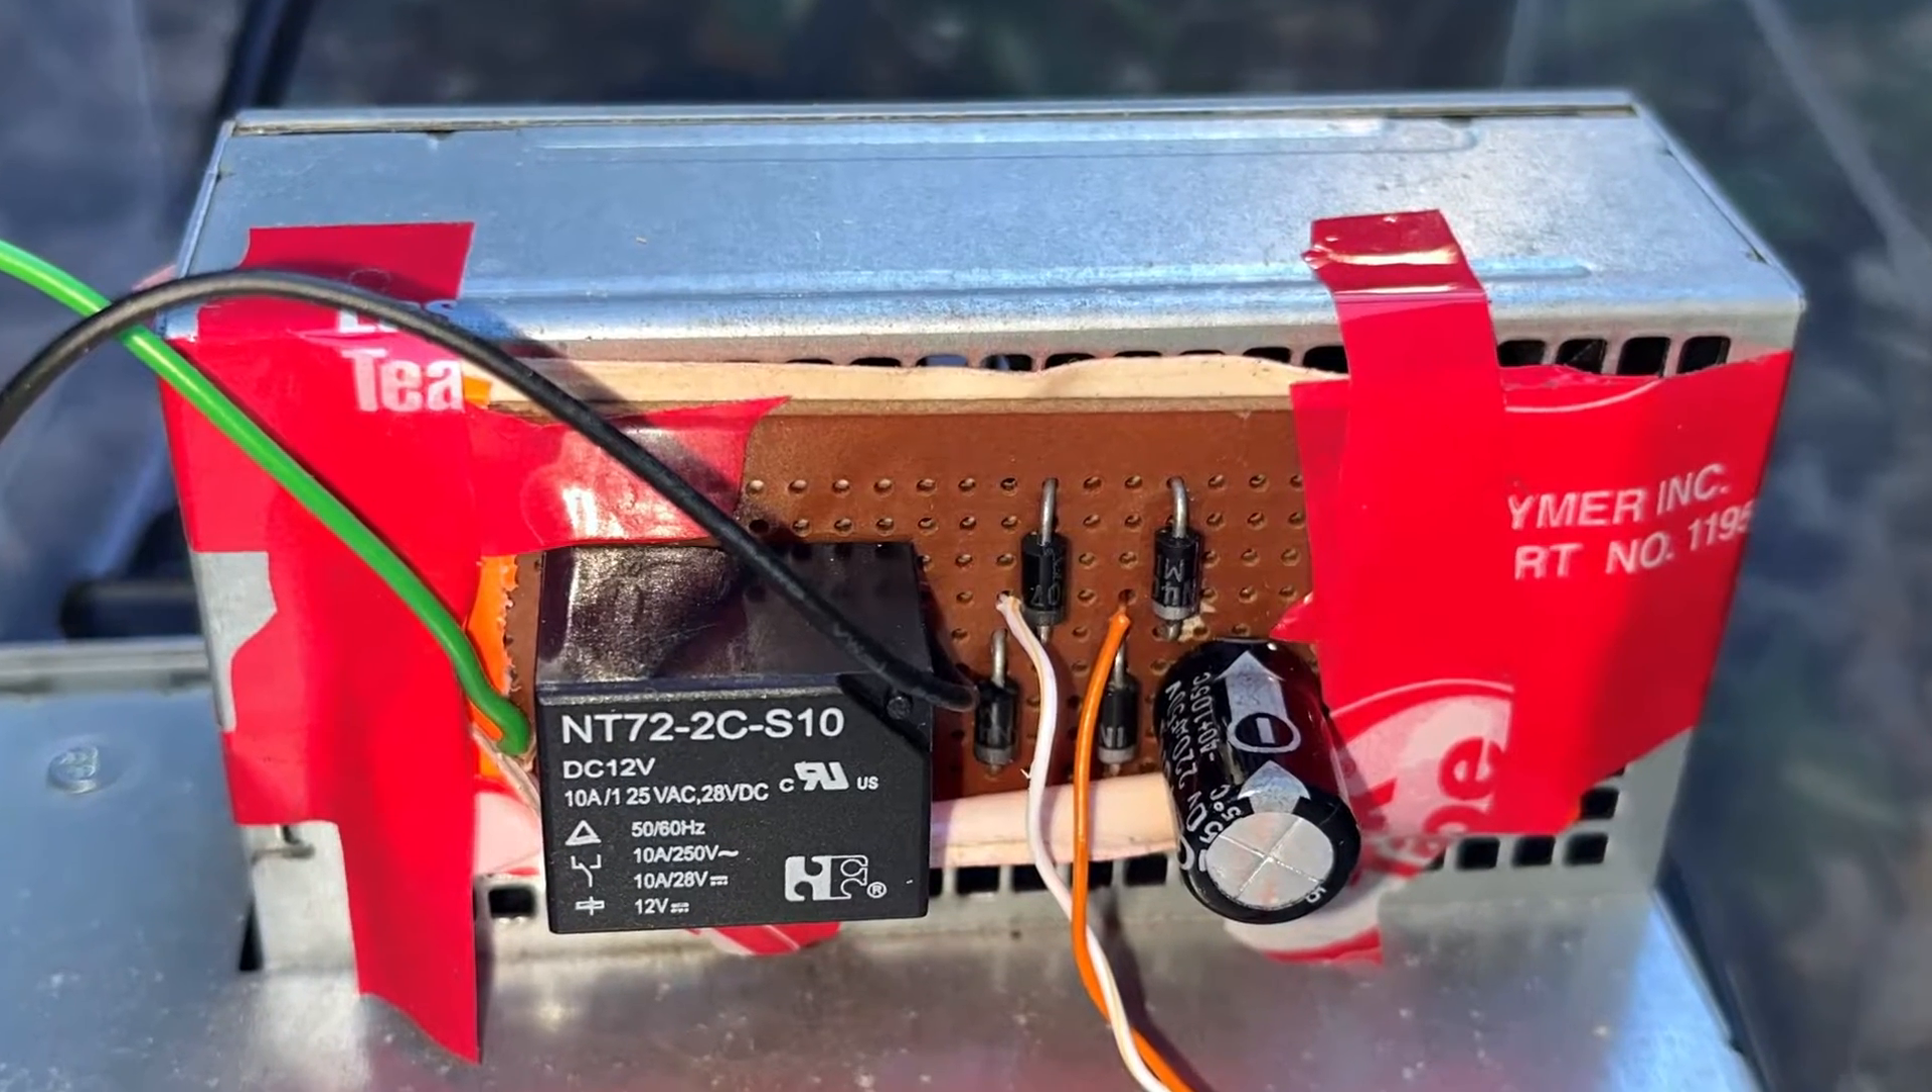Here's the relay circuit taped onto the front of the power supply.